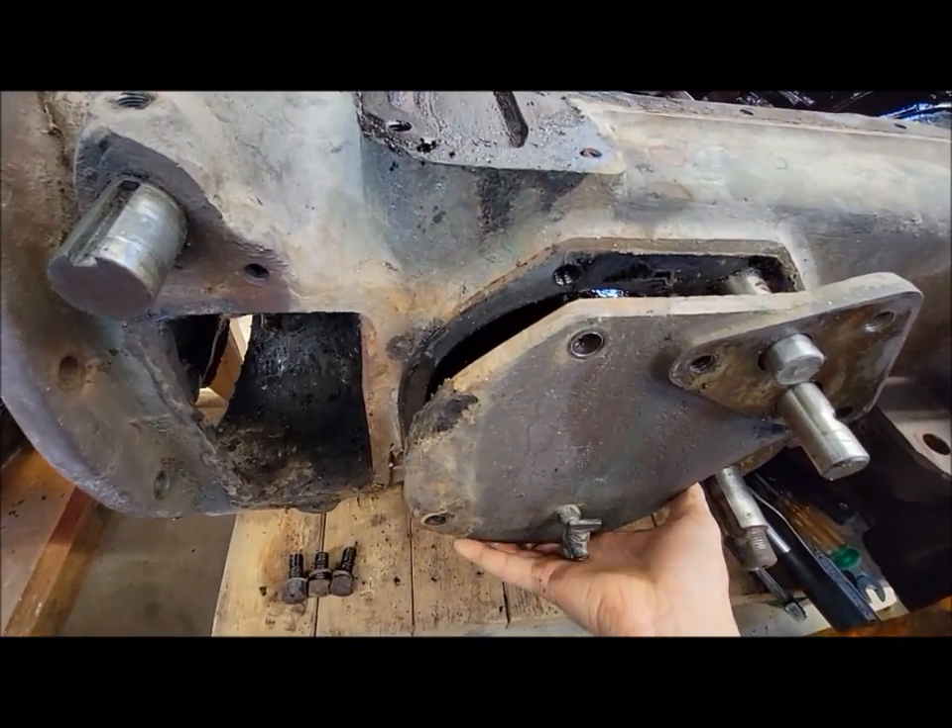Okay I pulled the three bolts that hold this part of the housing on.